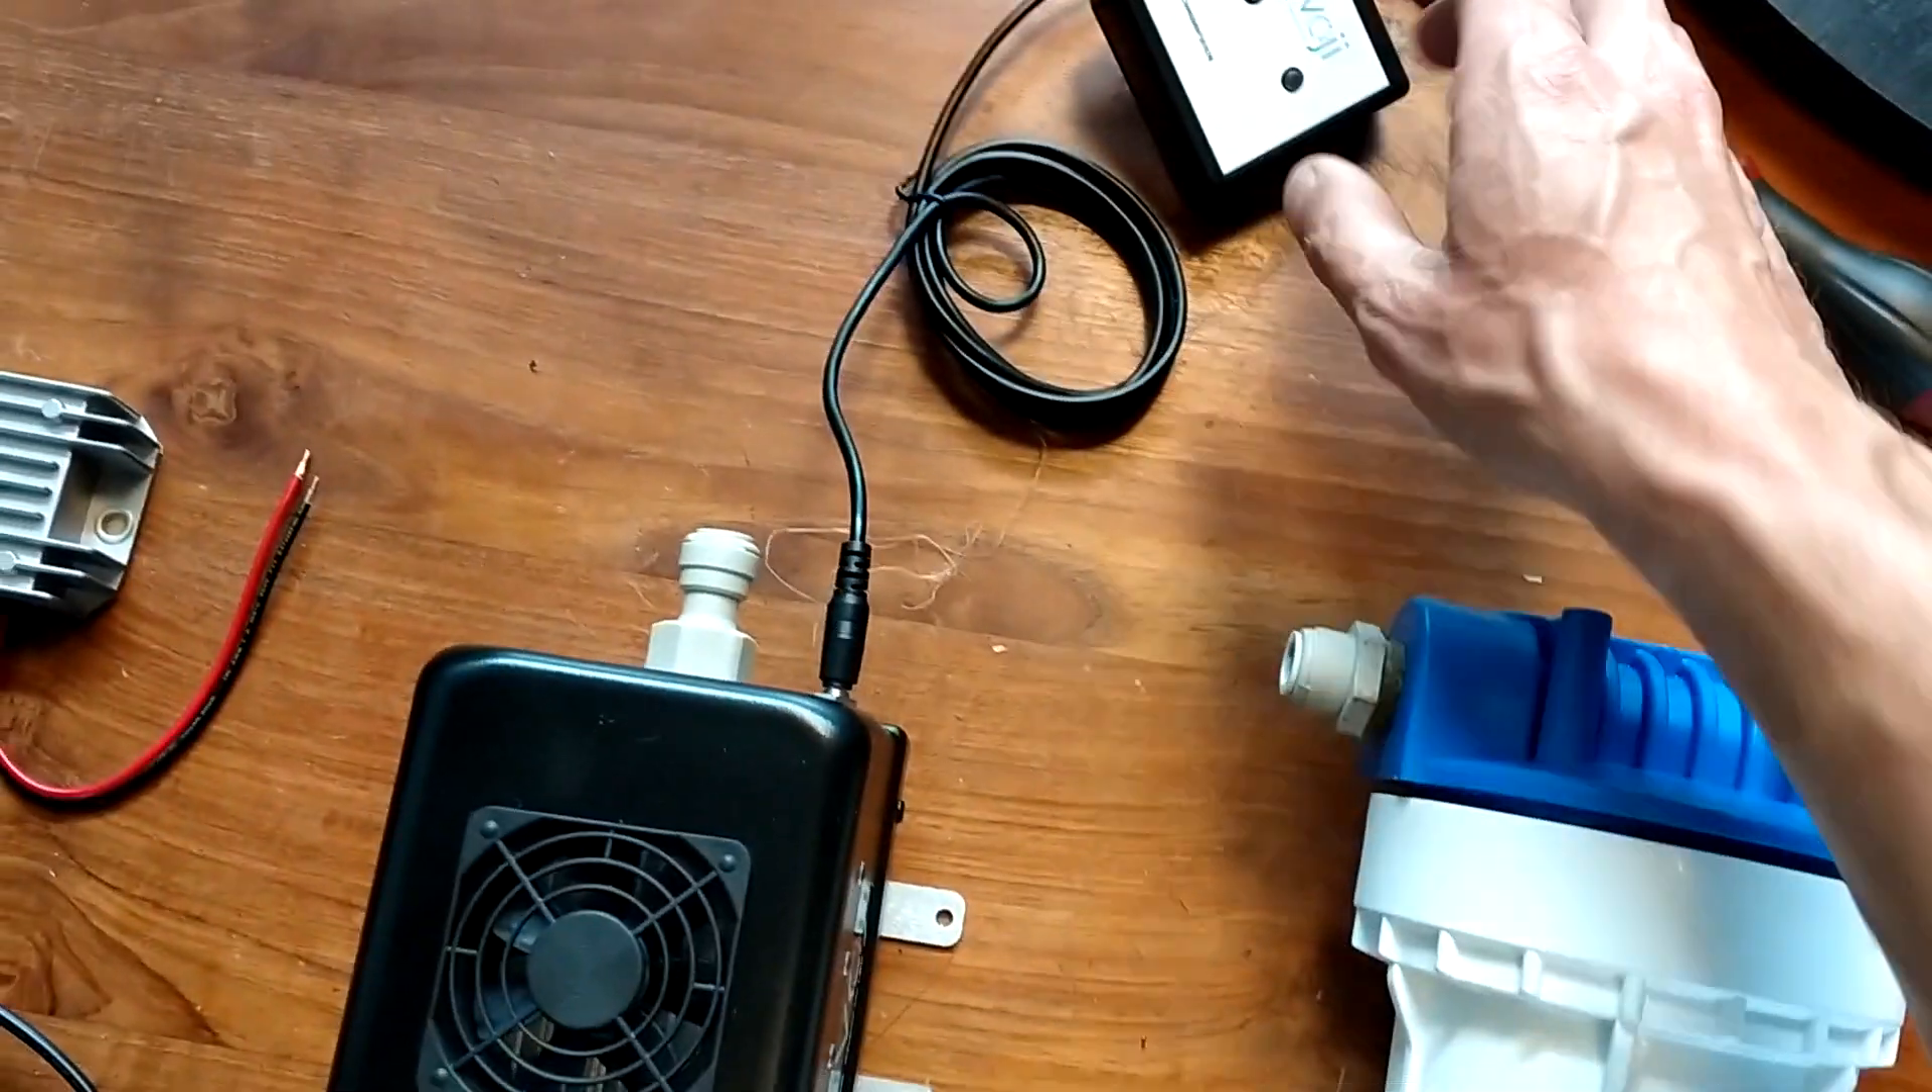J'ai branché le boîtier en LED qui vient se brancher ici.